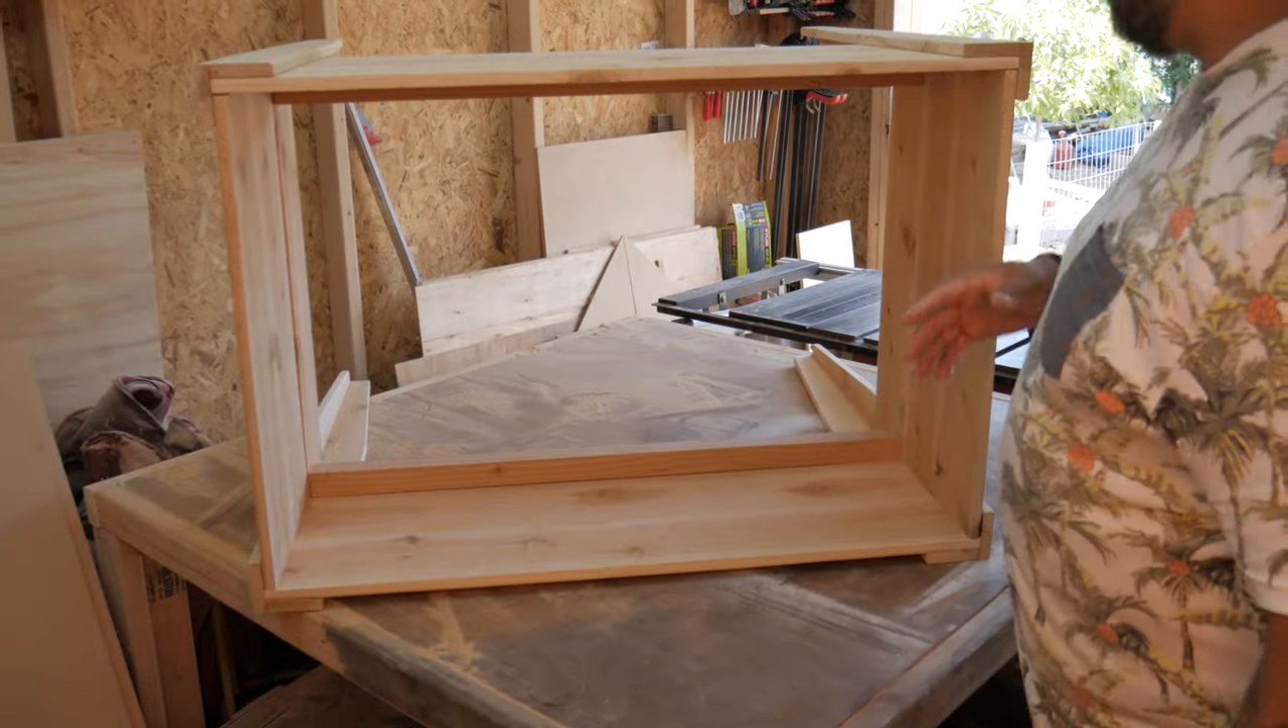We have four sides to our planter box now all i got to do is assemble the bottom.